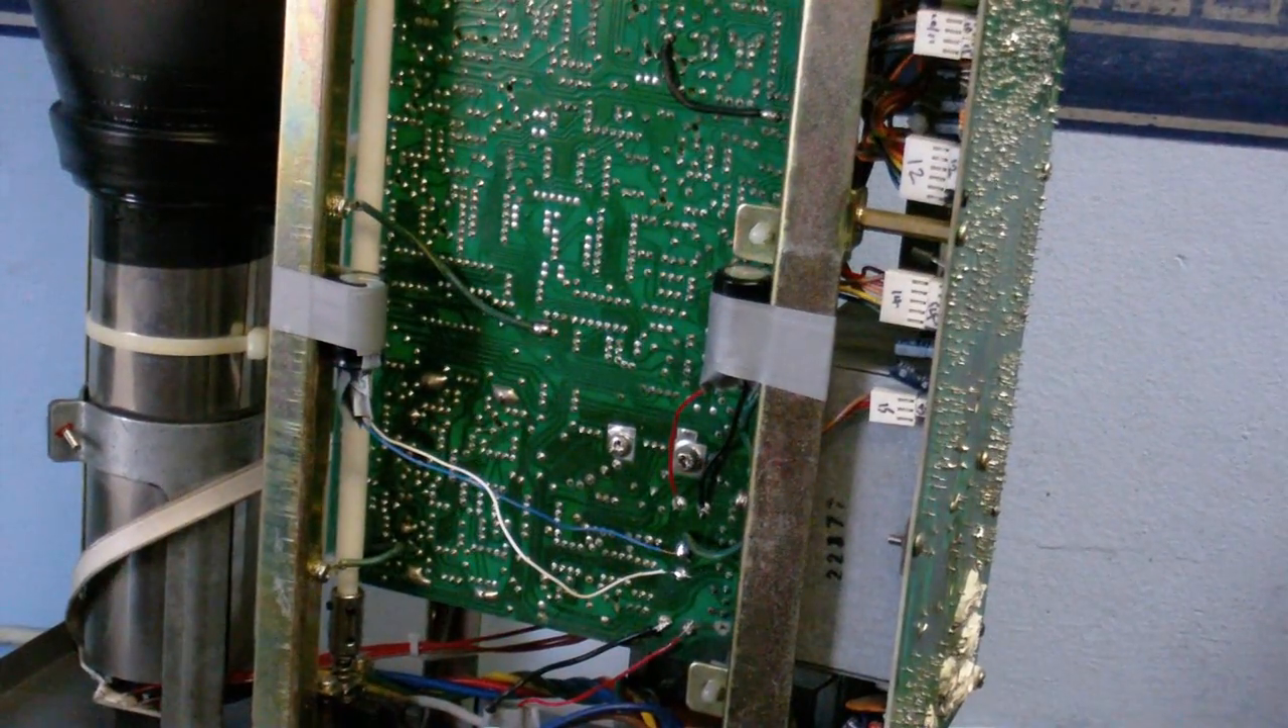Got the board back on there now, as you can see.